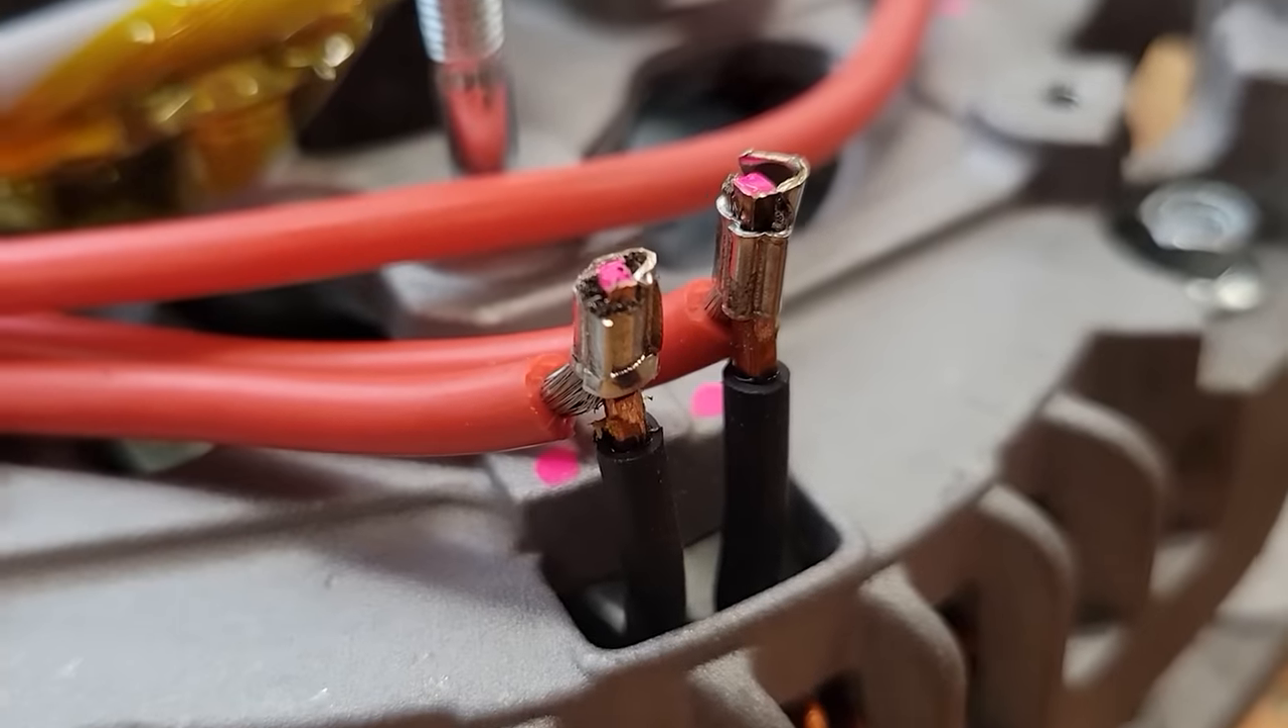We have the crimps done on the end of each wire.